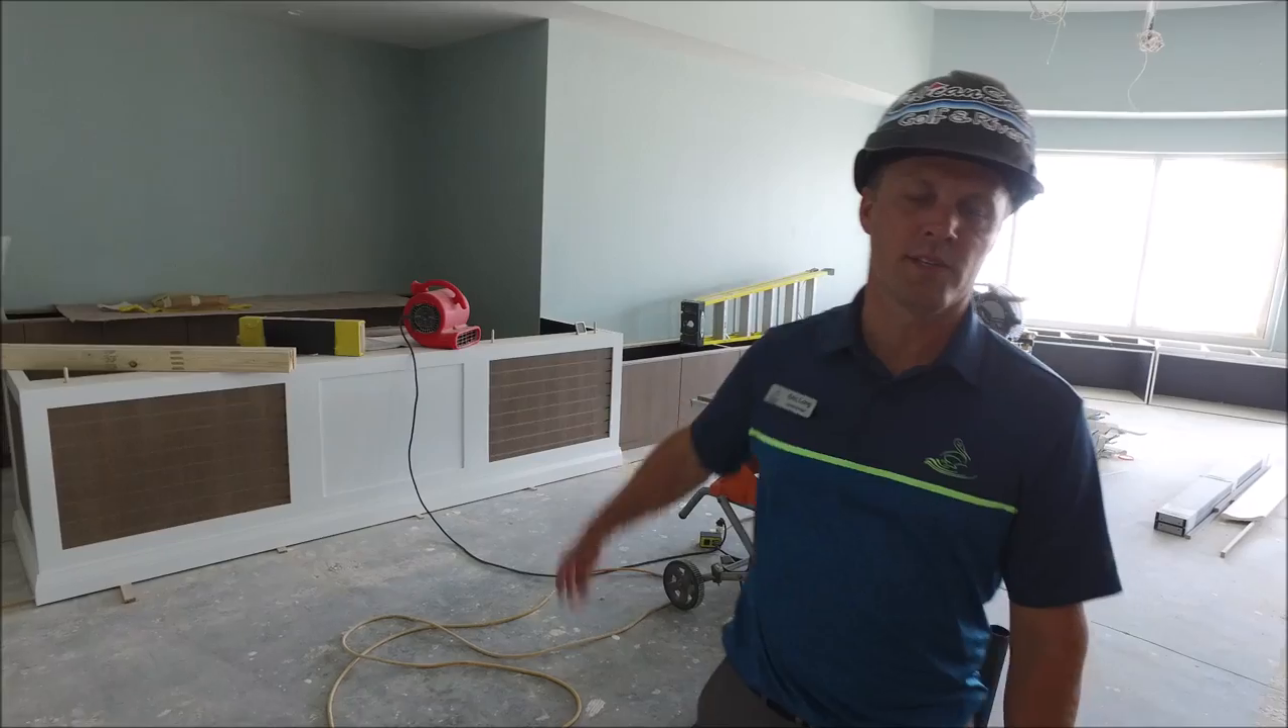Located in the pro shop, you can see behind us the pro shop desk is in the process of being installed.